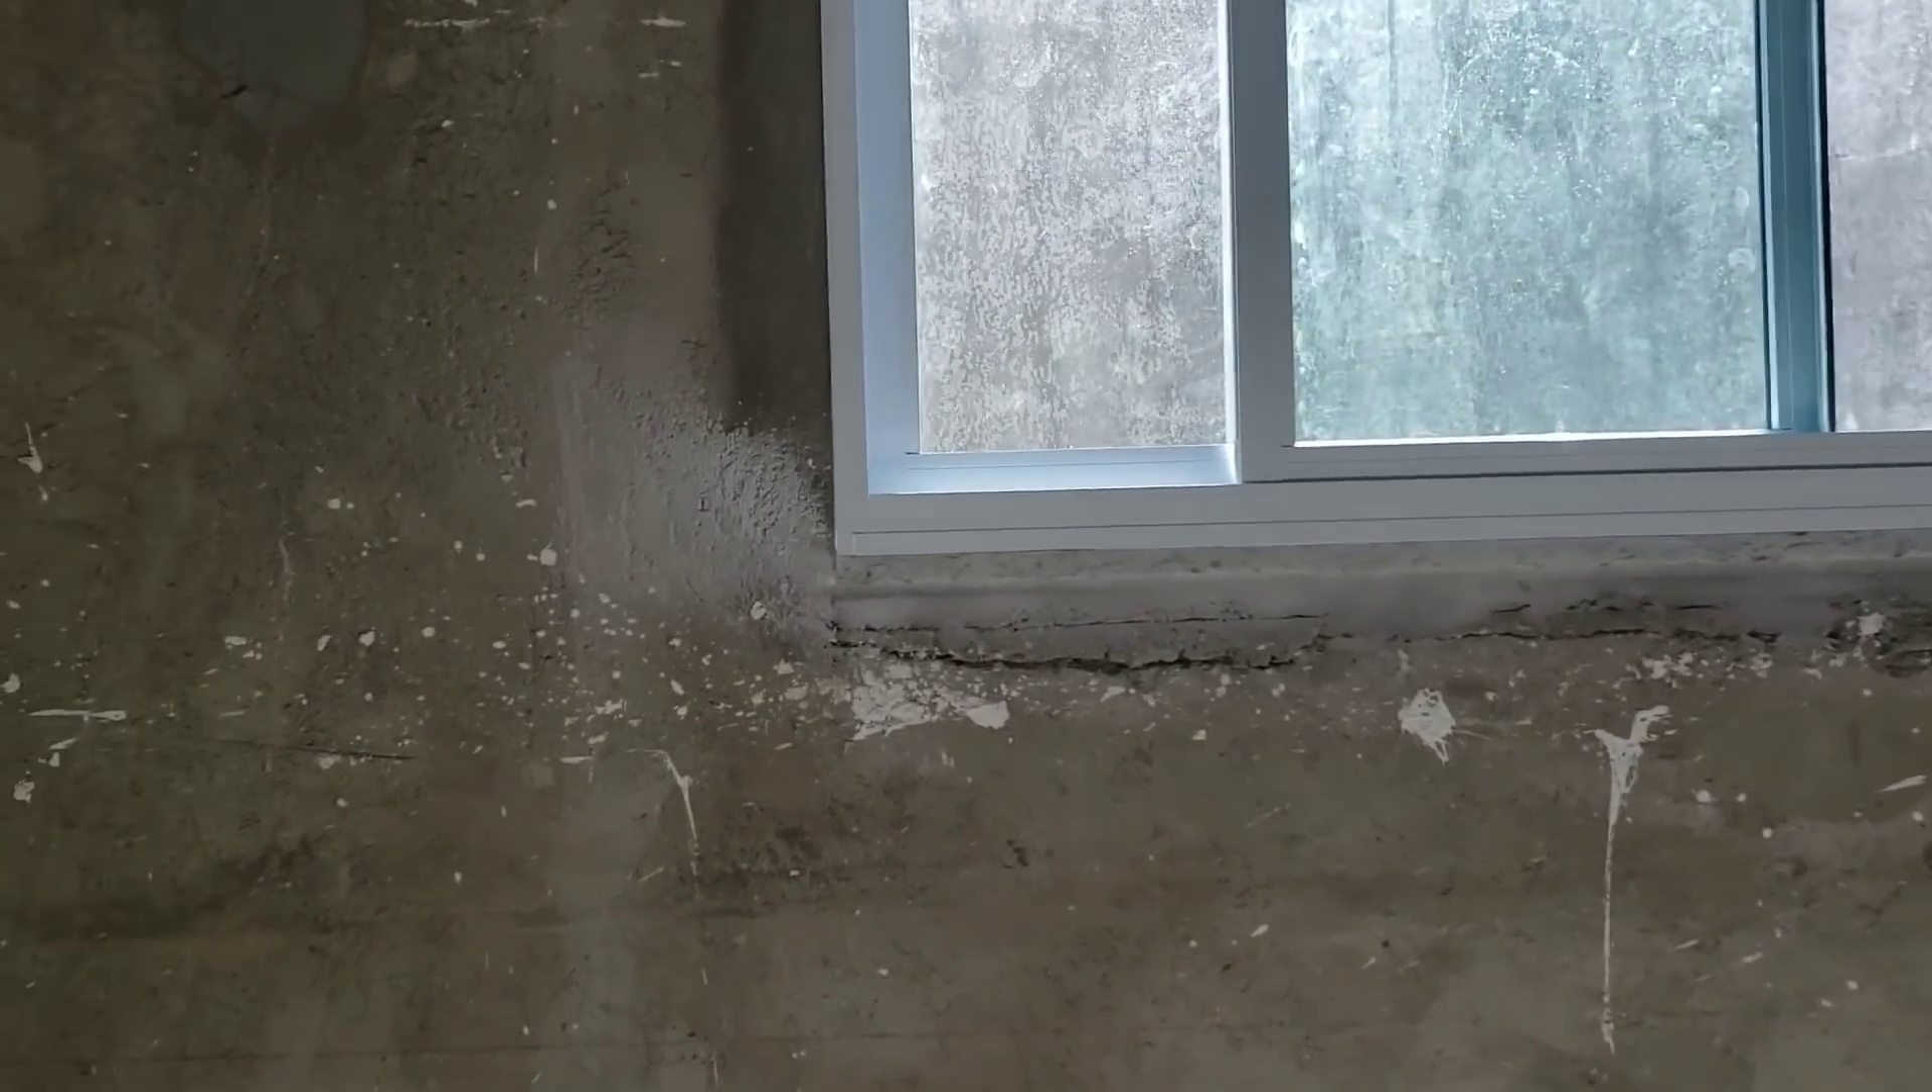Todas as janelas faltam ainda a guarnição.